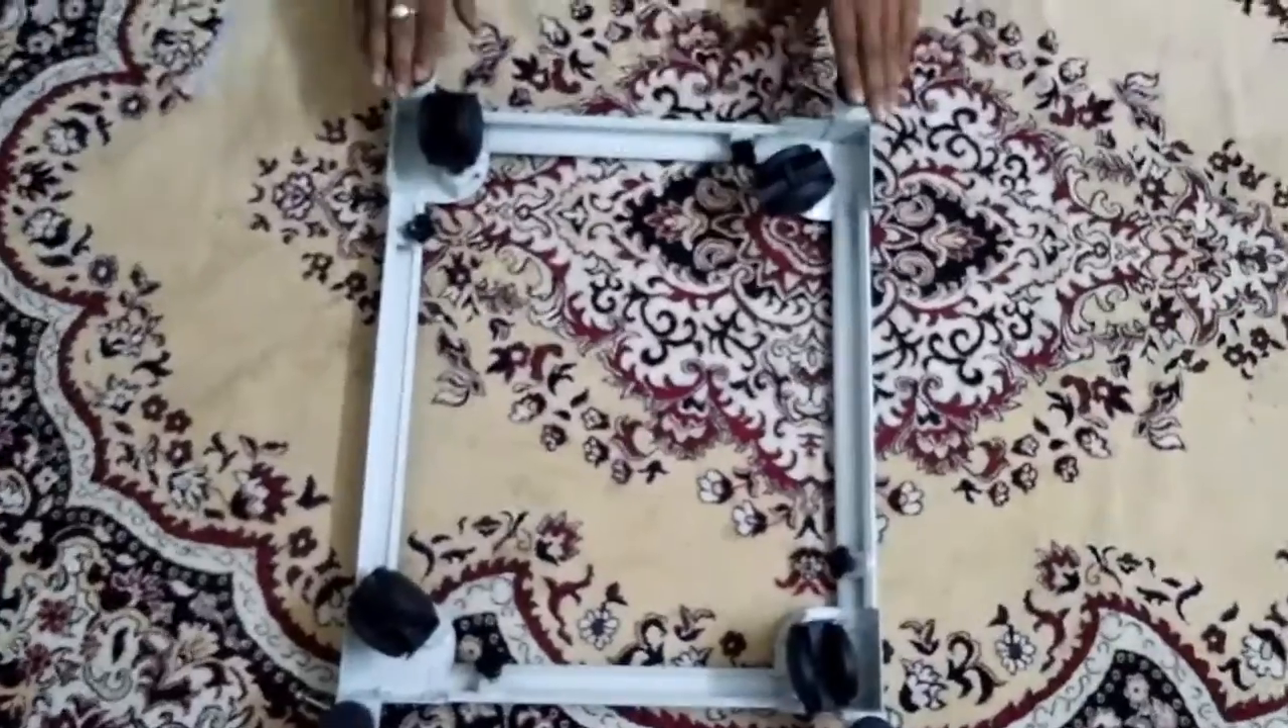तो आप देख सकते हैं यह इसके रोलर फिट हो चुके है।